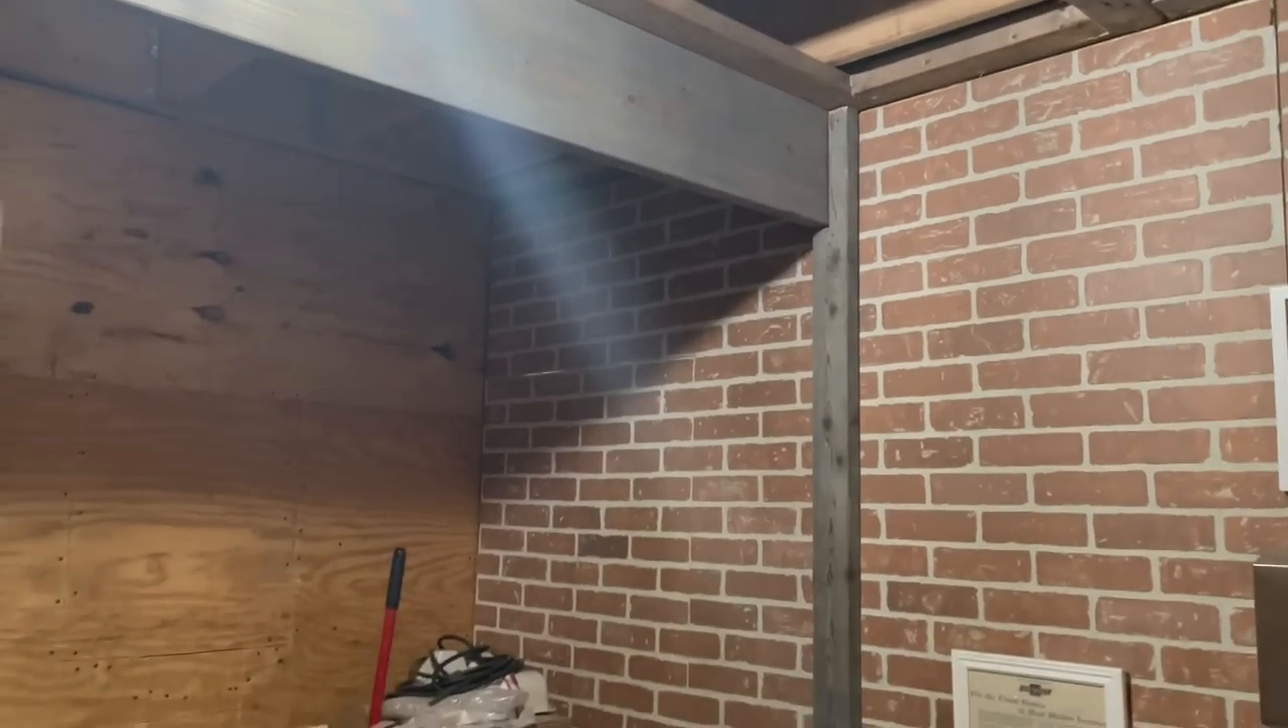So we hung the header, and finished the brick wall on this side.